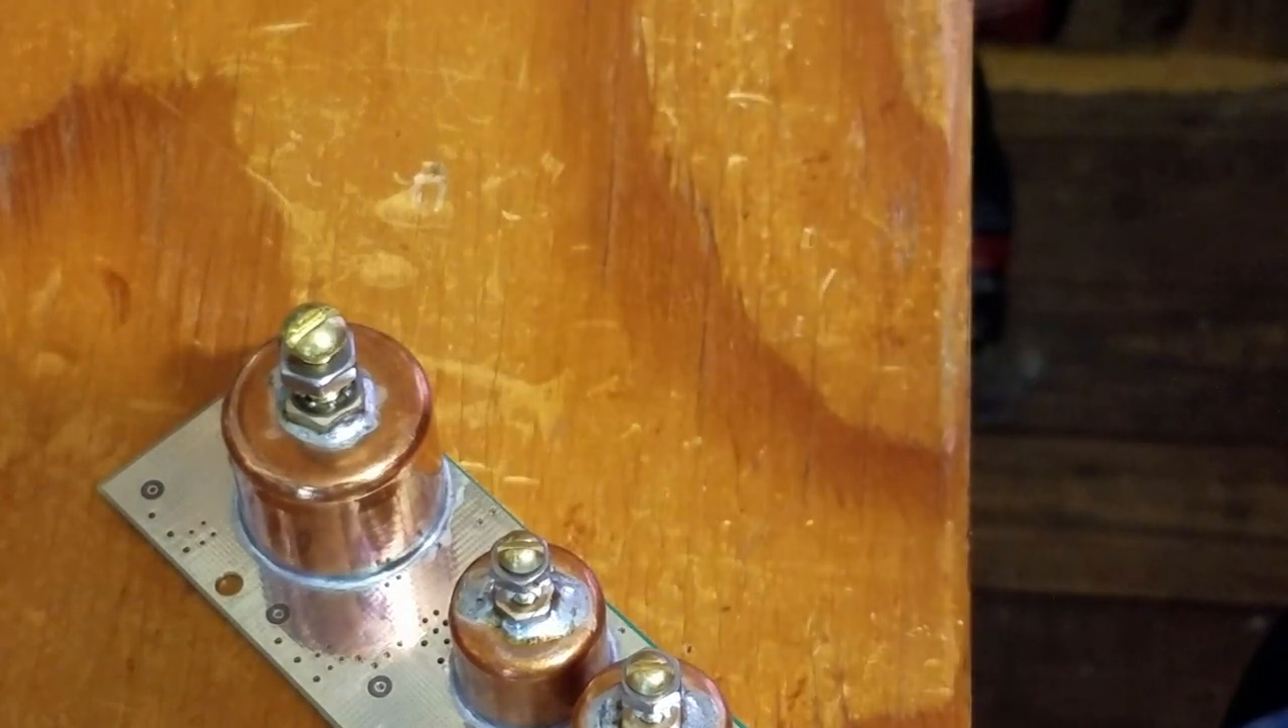So that's the final step of soldering on the pipe caps.